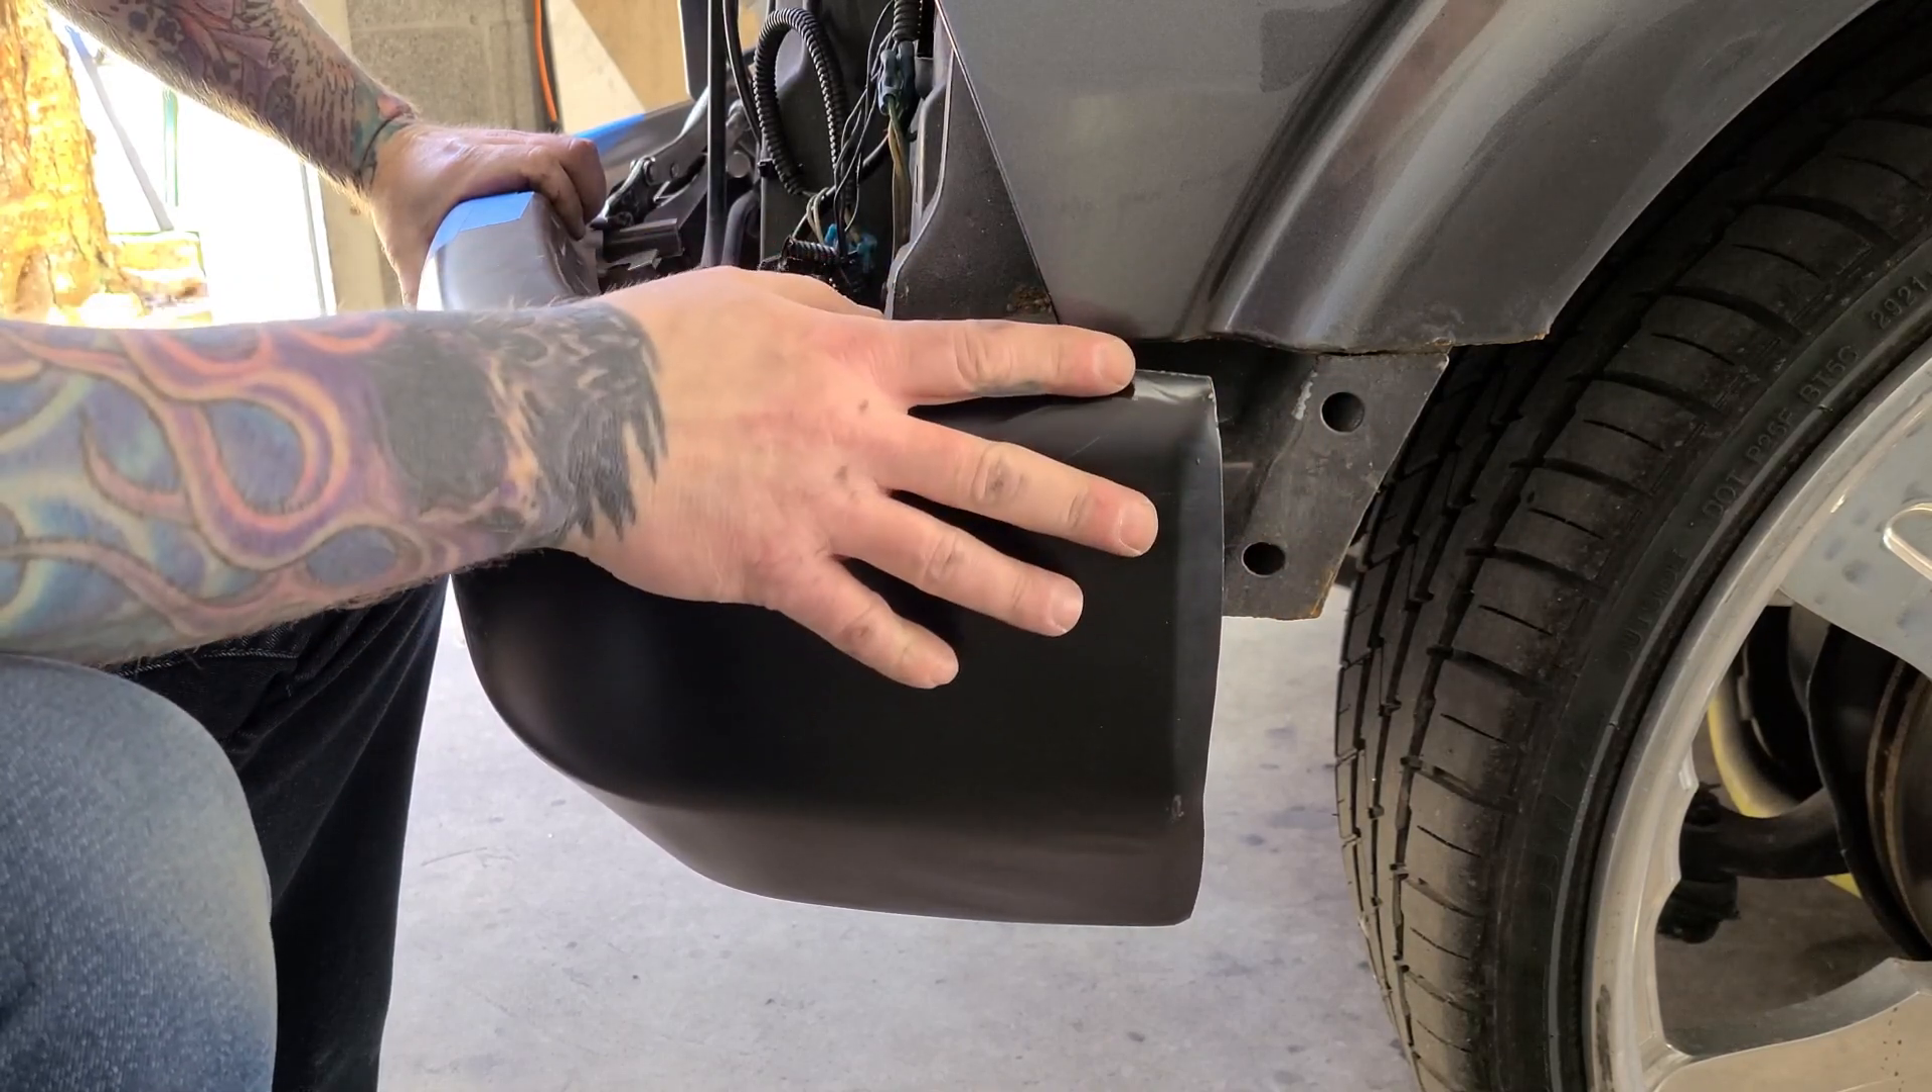You can see back of this bumper doesn't go all the way back to the end of the fender.